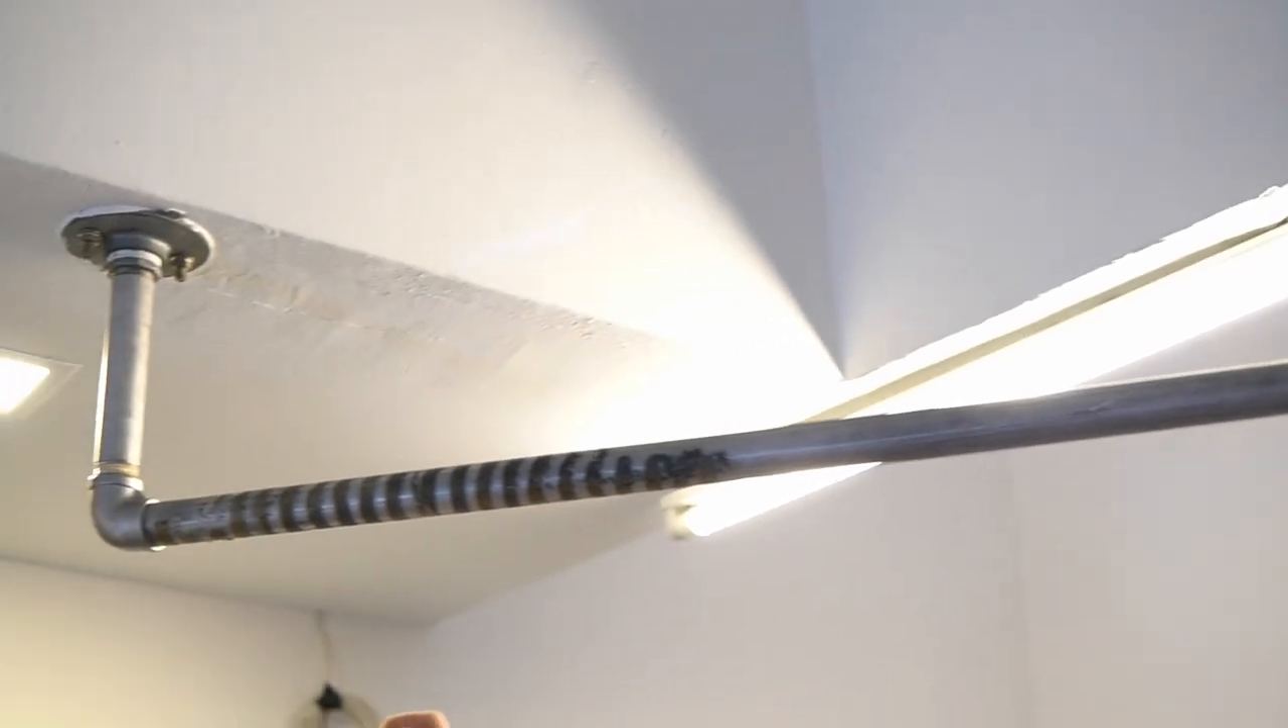As you can see, I already installed the pull-out bar previously.